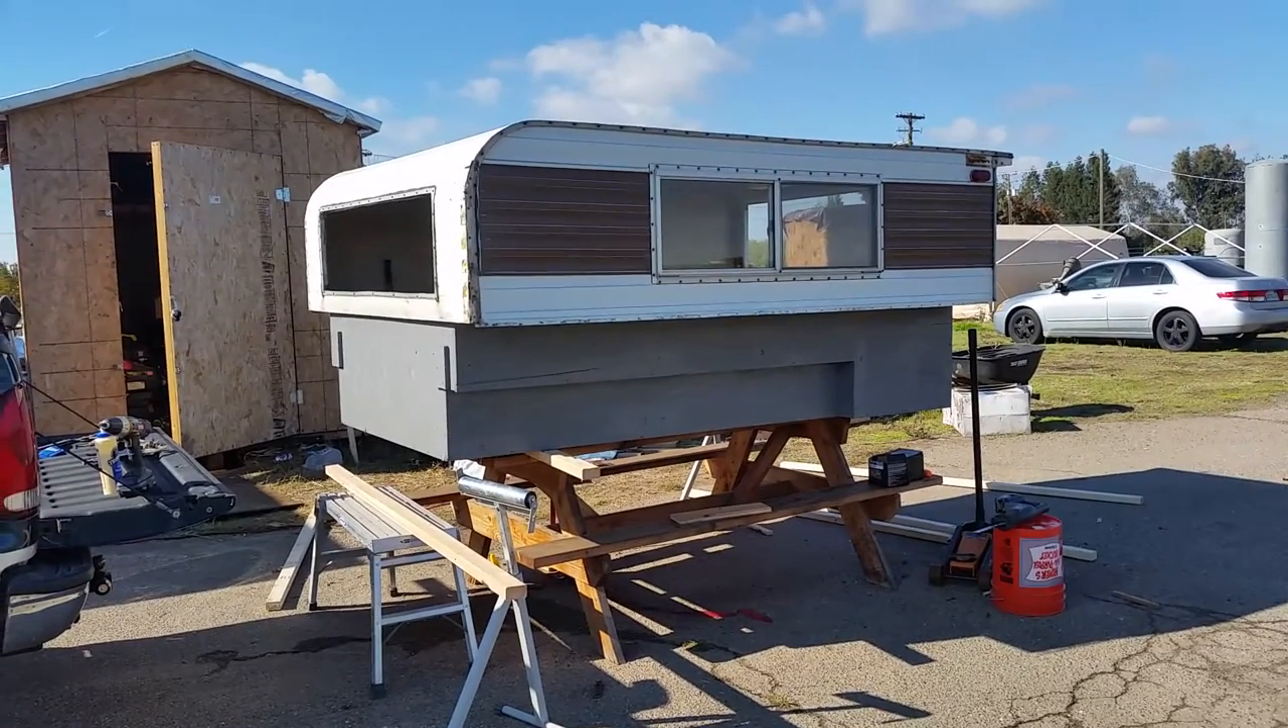I was able to get the top portion of the shell fitted to the slide -in frame.